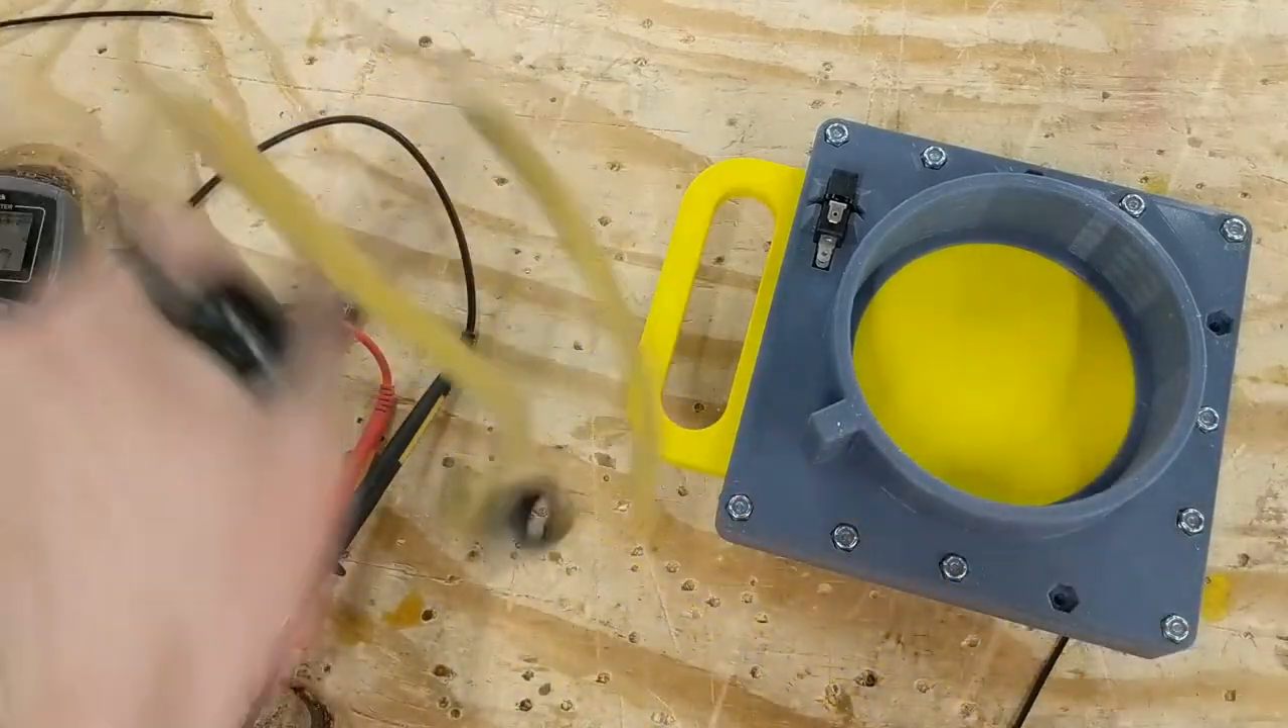This gate is pretty much put together.